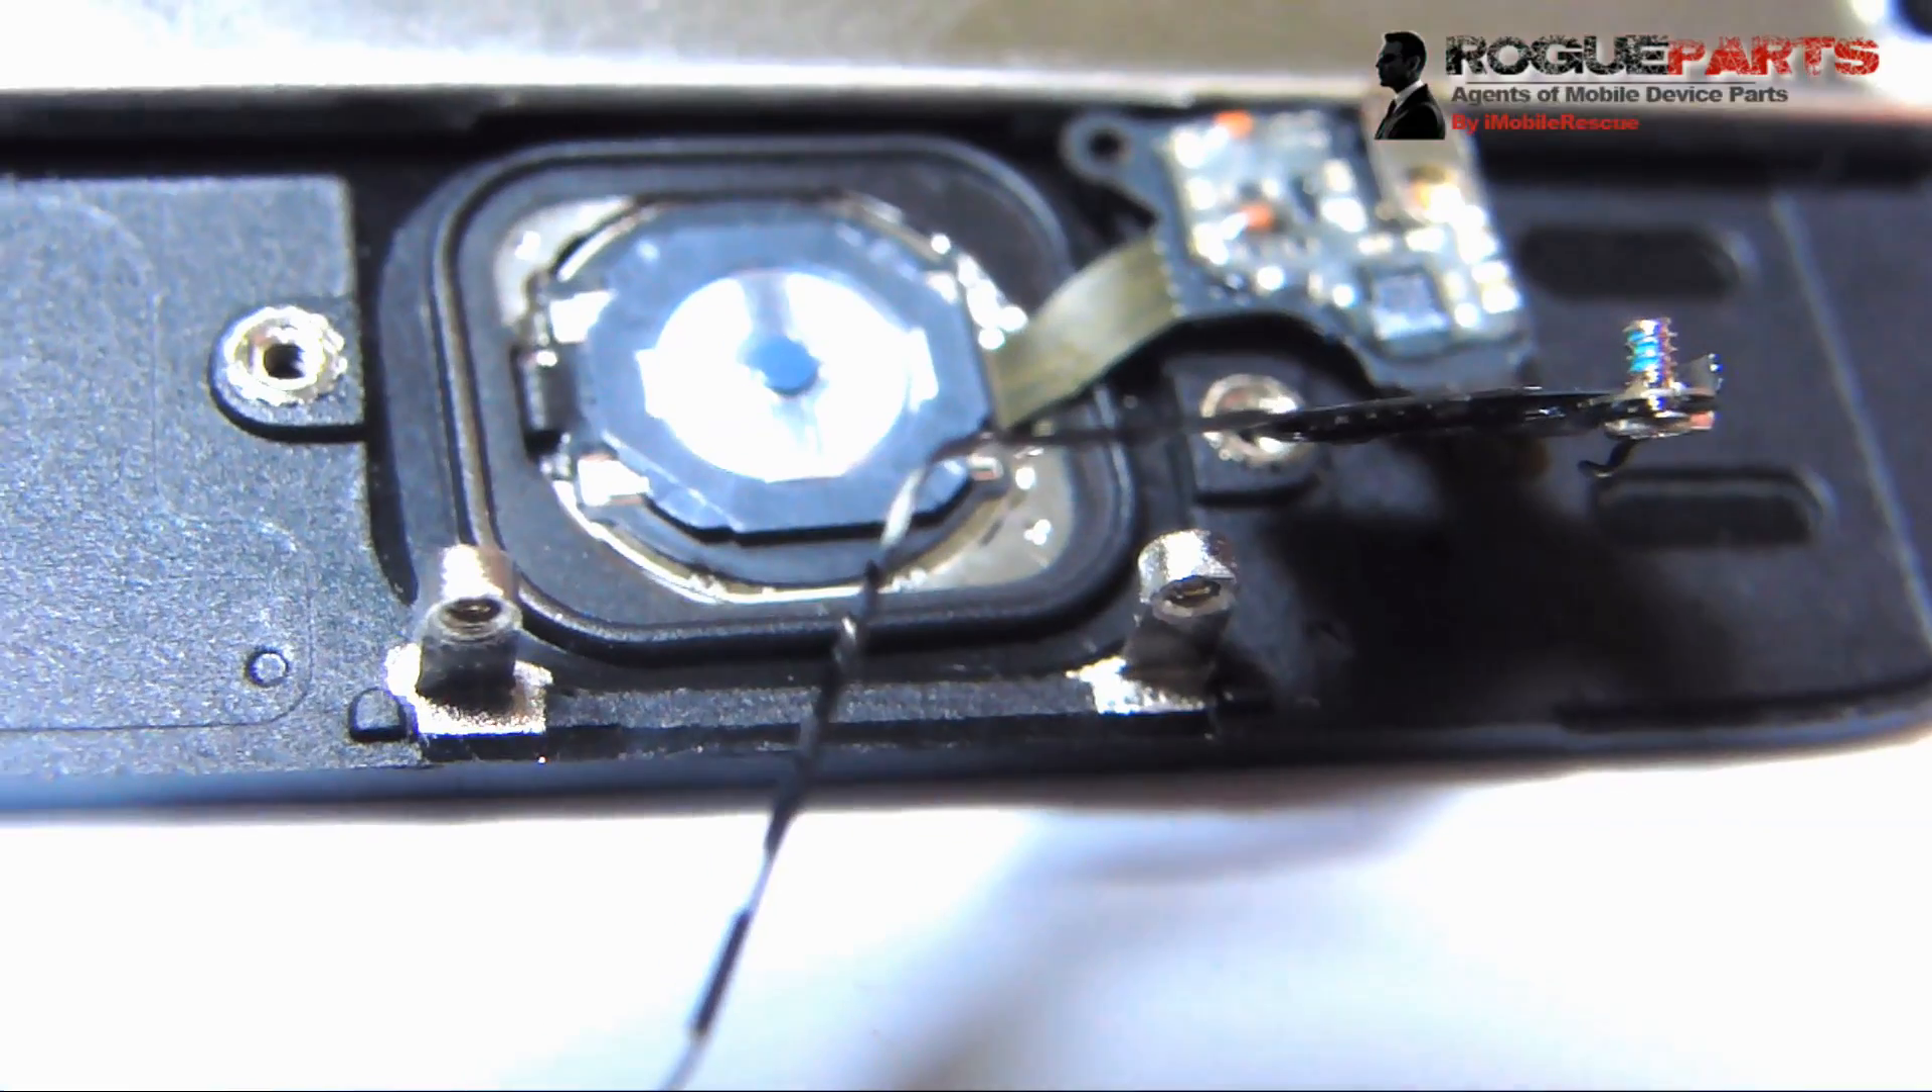You know, you got the home button in place, which is the touch sensor, the fingerprint sensor as well, um, in place.